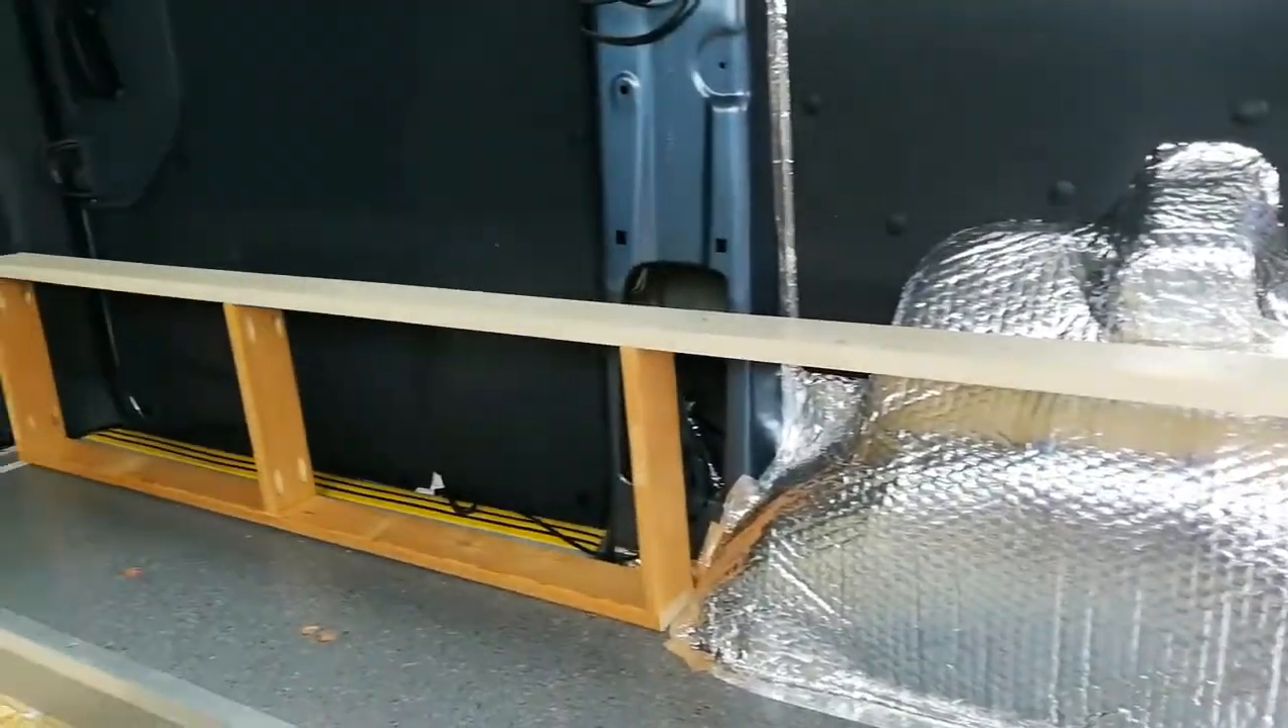Excitingly that is the first part of the bed structure made.